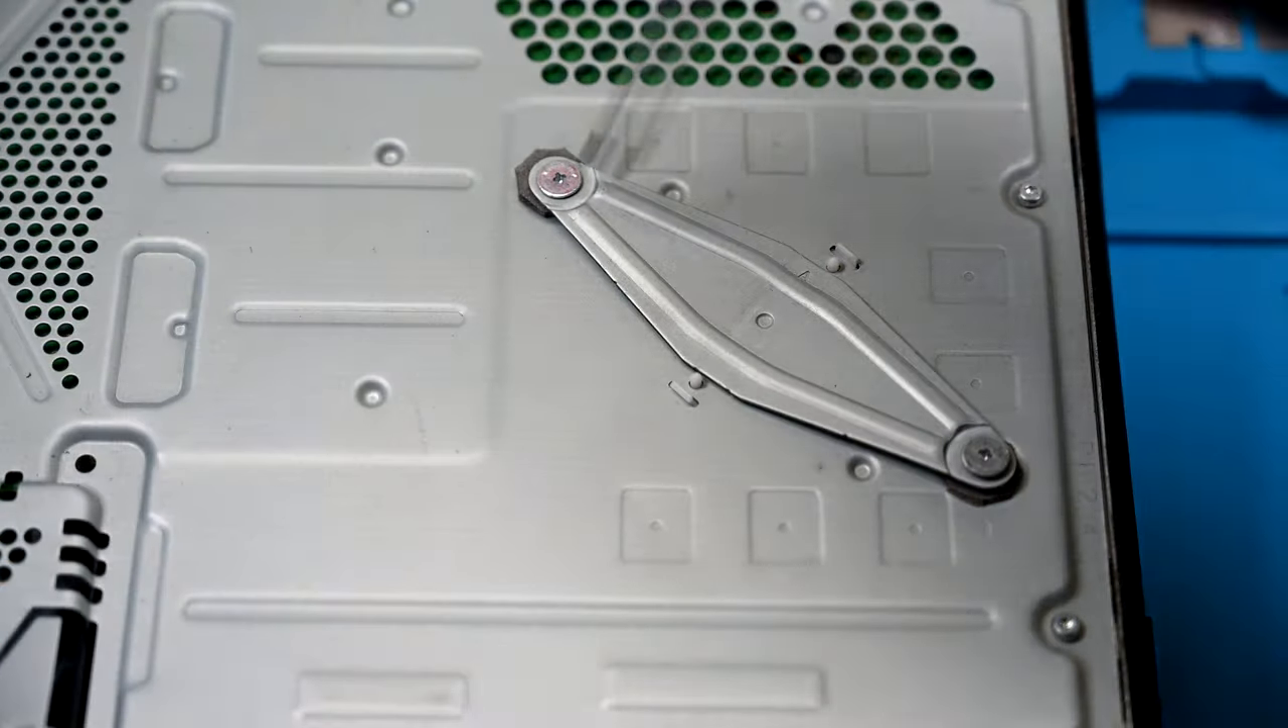Now we've got the heatsink bracket to remove. Two jumbo Phillips heads hold this in.